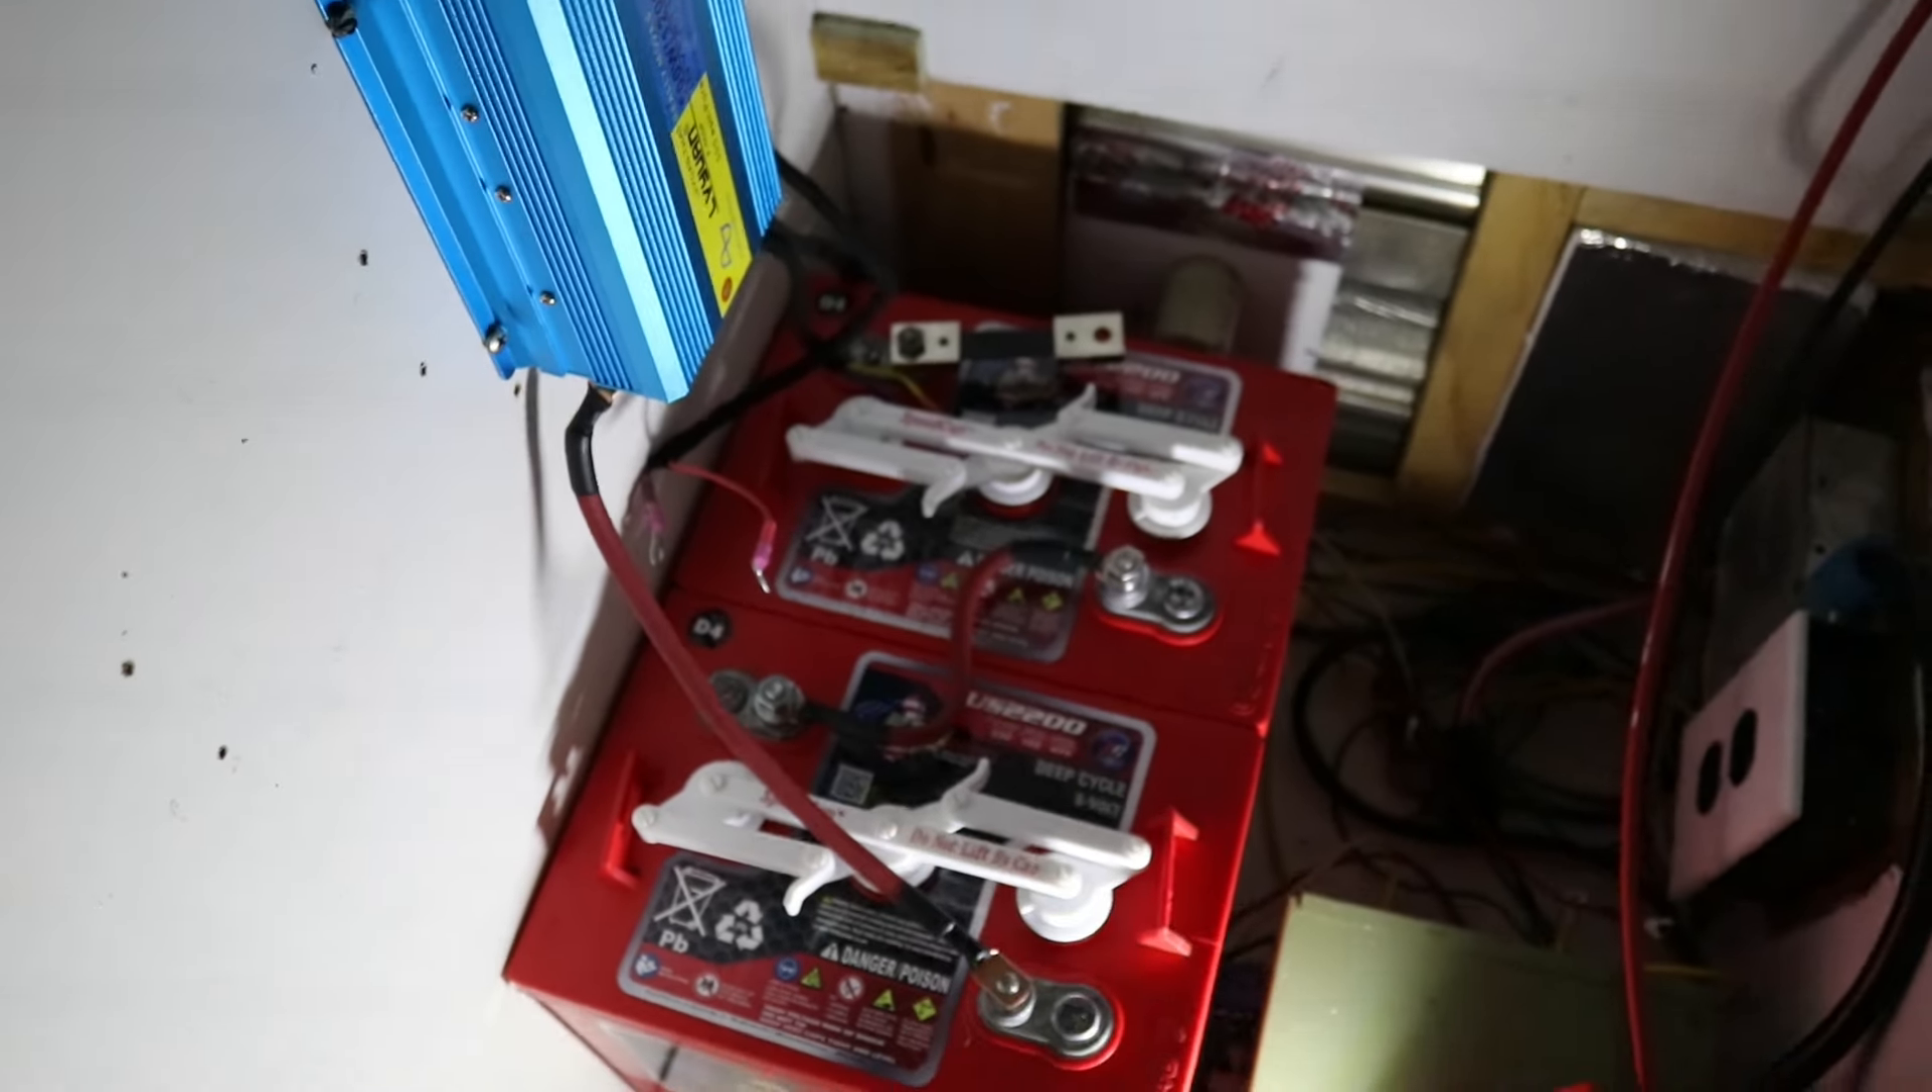Yeah, the batteries are in and jumpered in between there.